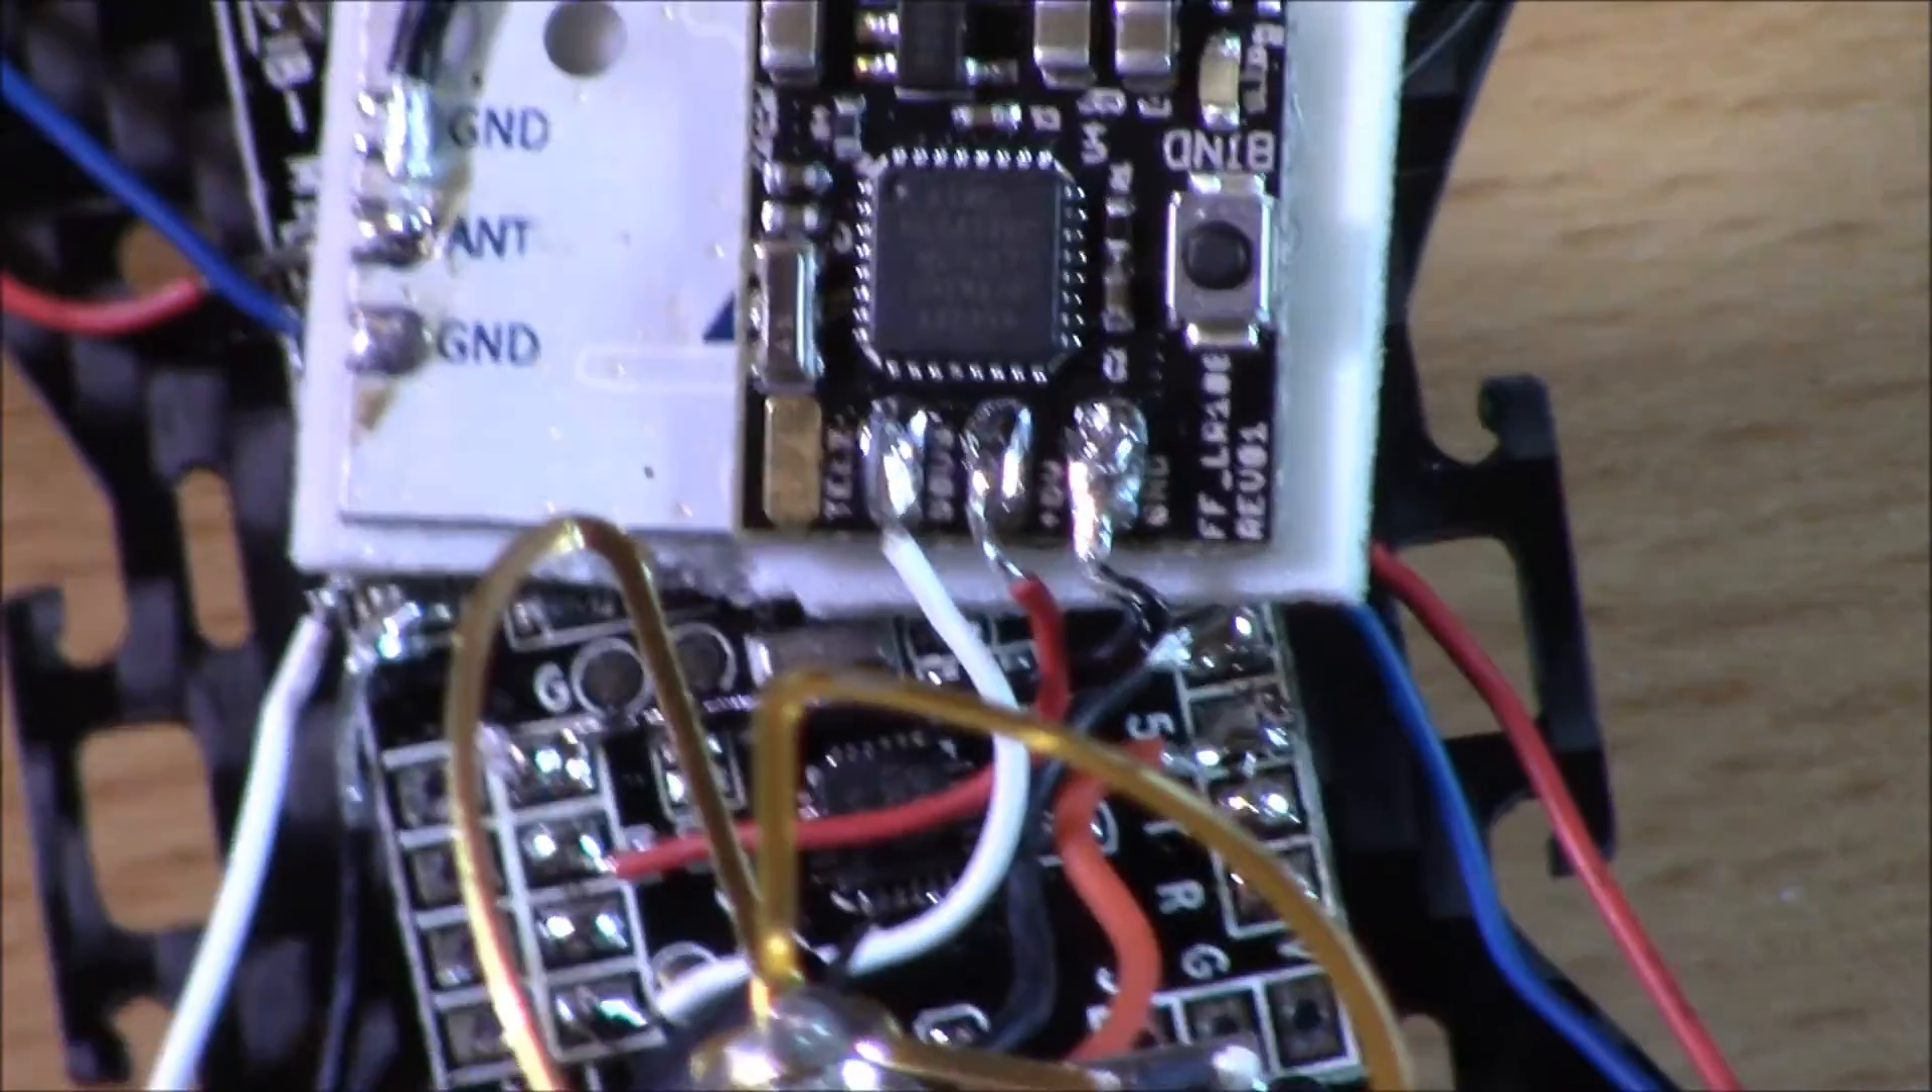I have got all the components soldered.